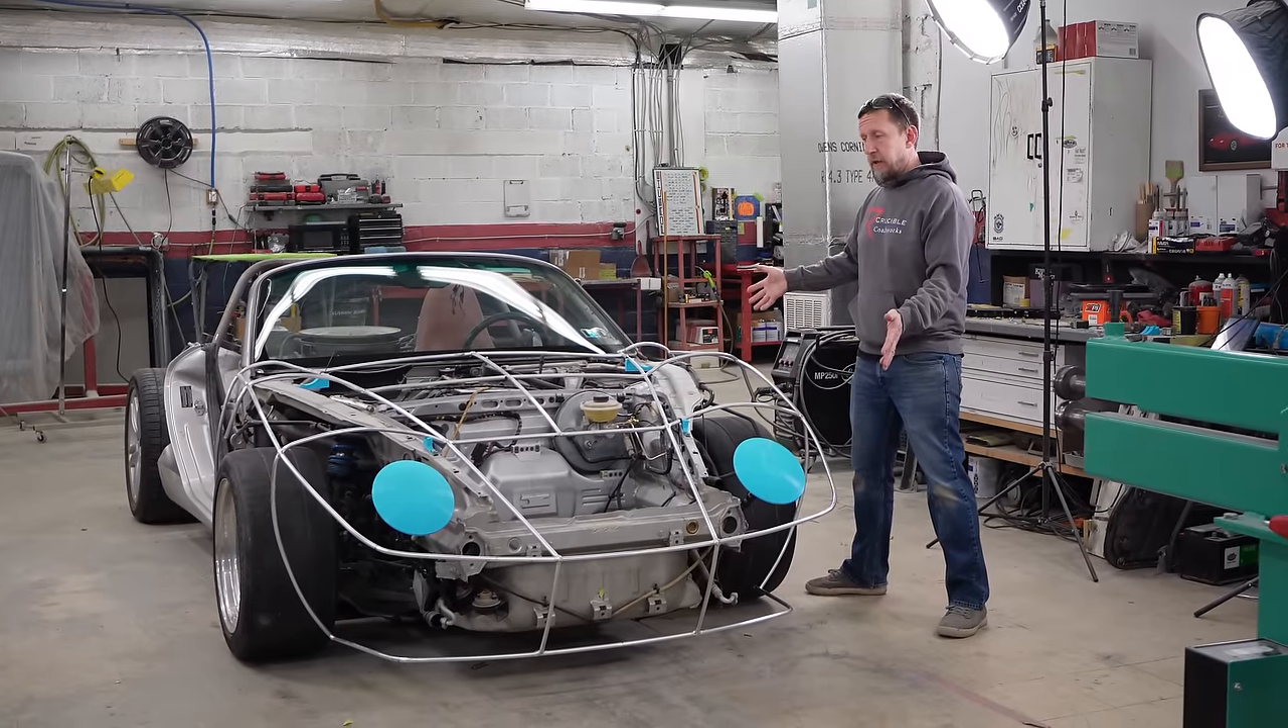No, no. We got our tubing for the front clamshell finished.